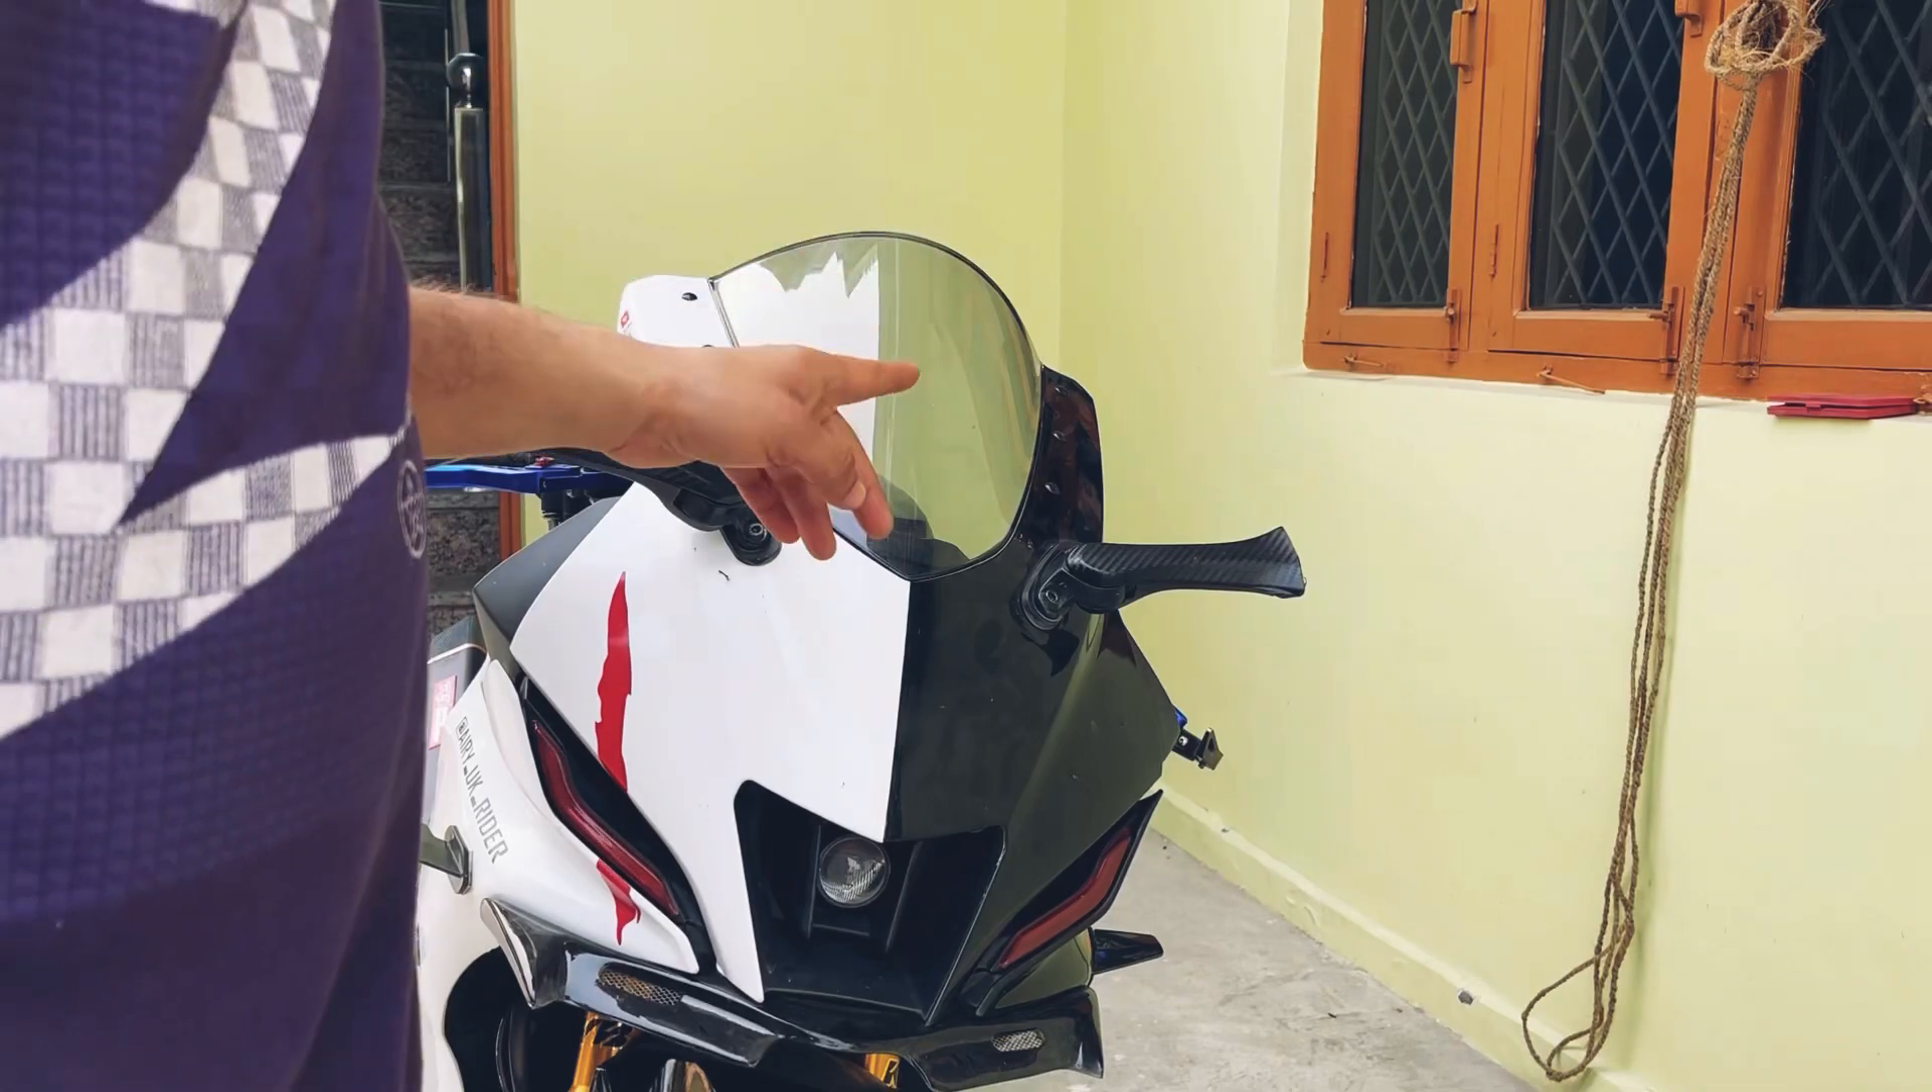میں نے سٹاک والا جو وائزر ہے وہ میرے پاس تھا تو میں نے وہ لگا دیا ہے۔